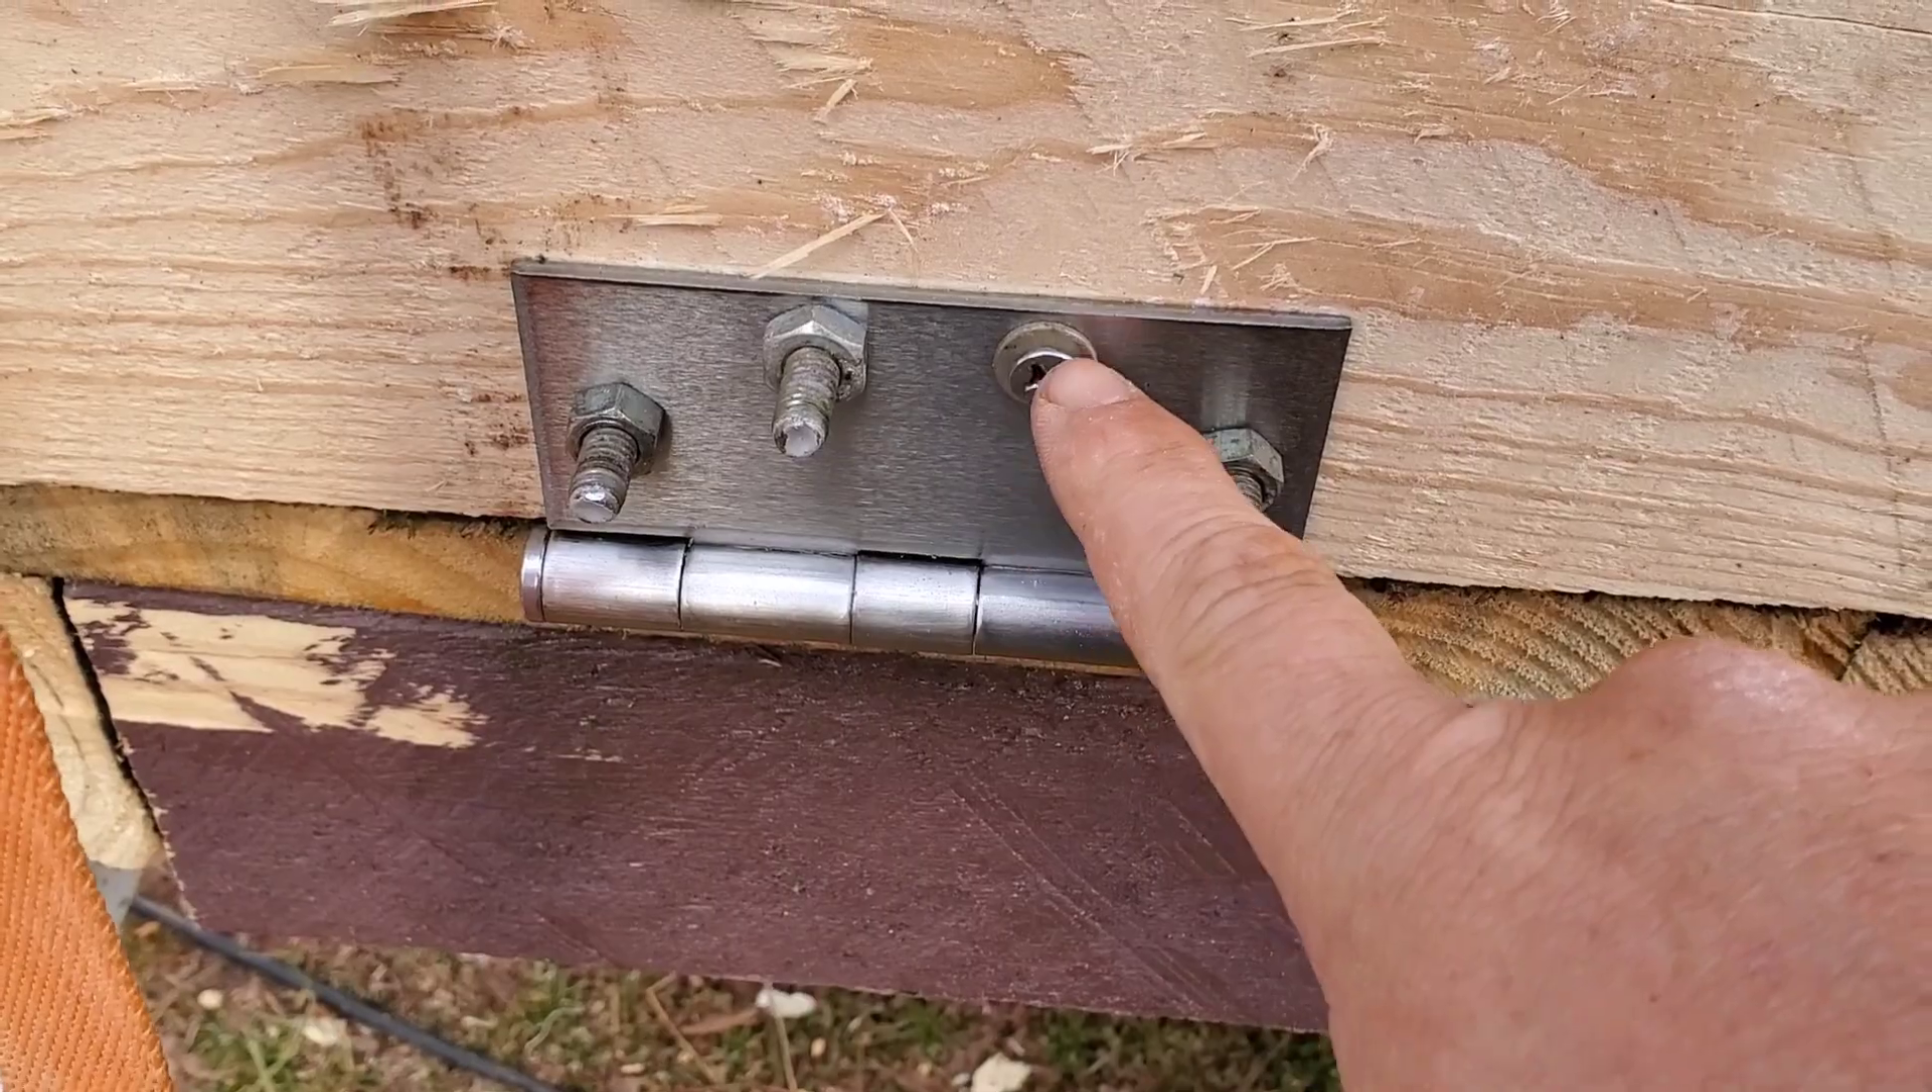Also, we added some bolts all the way through these hinges, all the way through this 1x8.